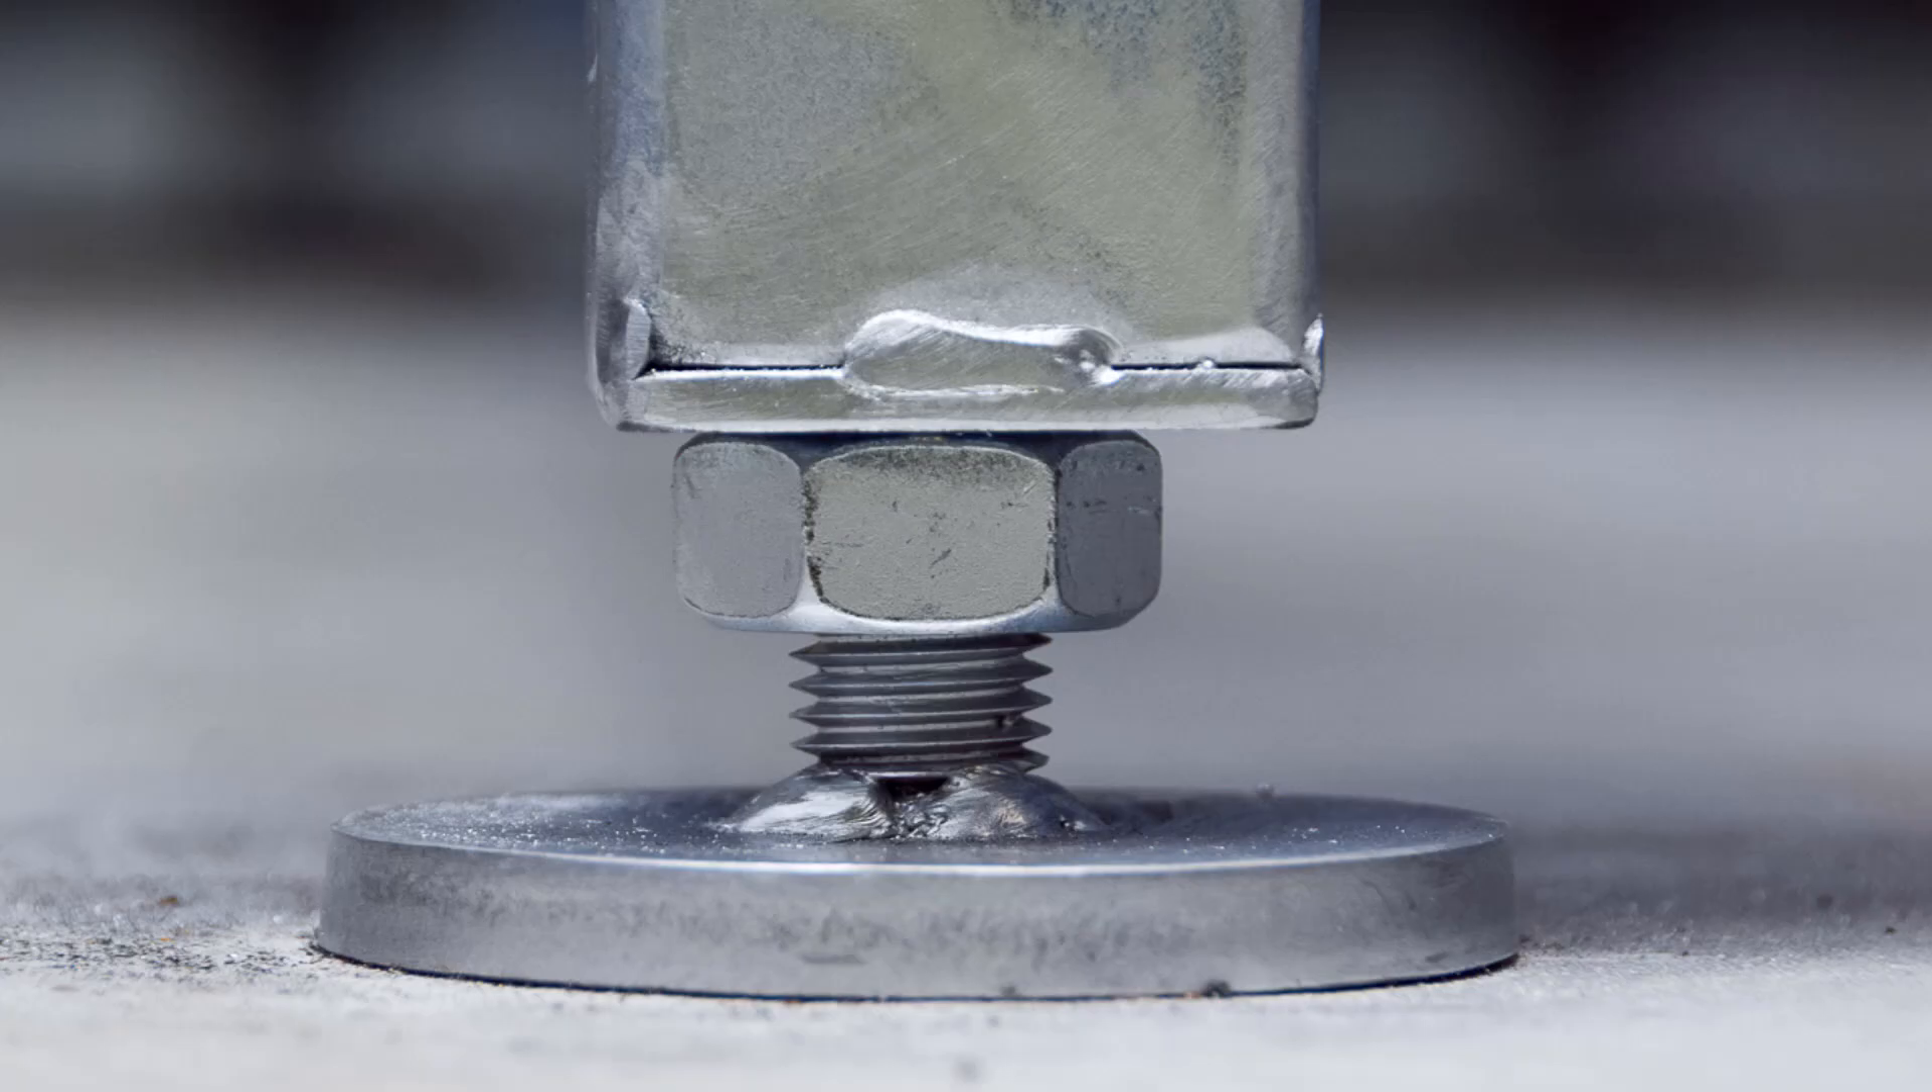Now the other thing I've done too is I've put levelling feet on the bottom.